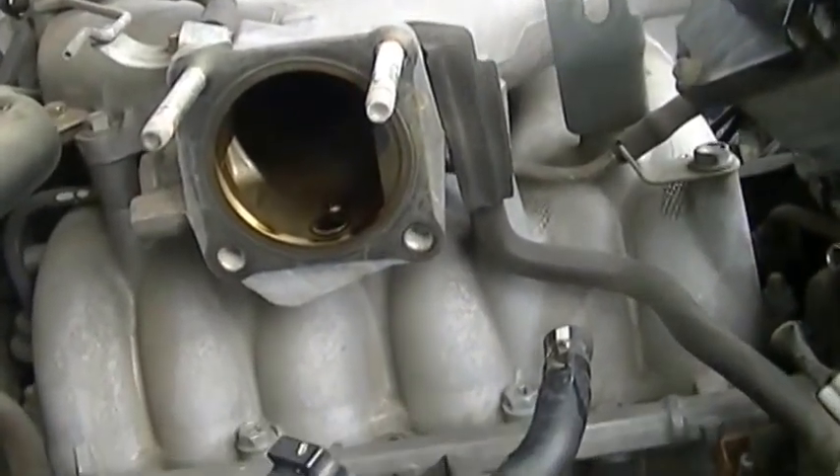I just removed the throttle body and this is the view of it now.